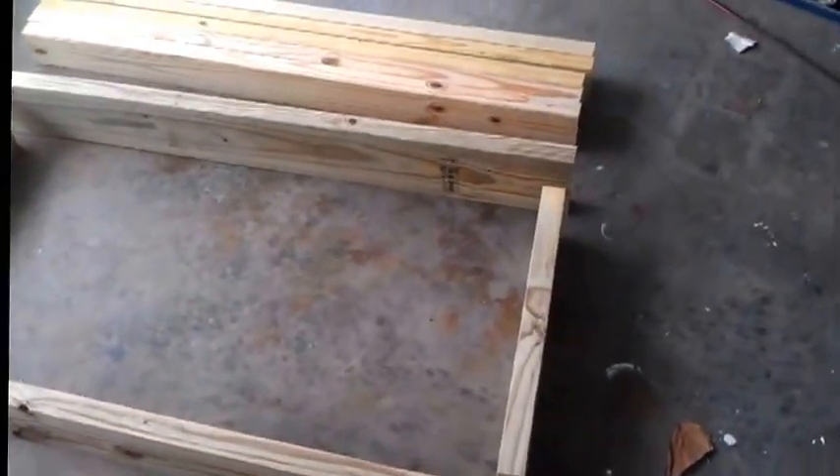Okay, so the short 20 -inch pieces are now on the inside of the two longer 47 -inch pieces, as you can see here.